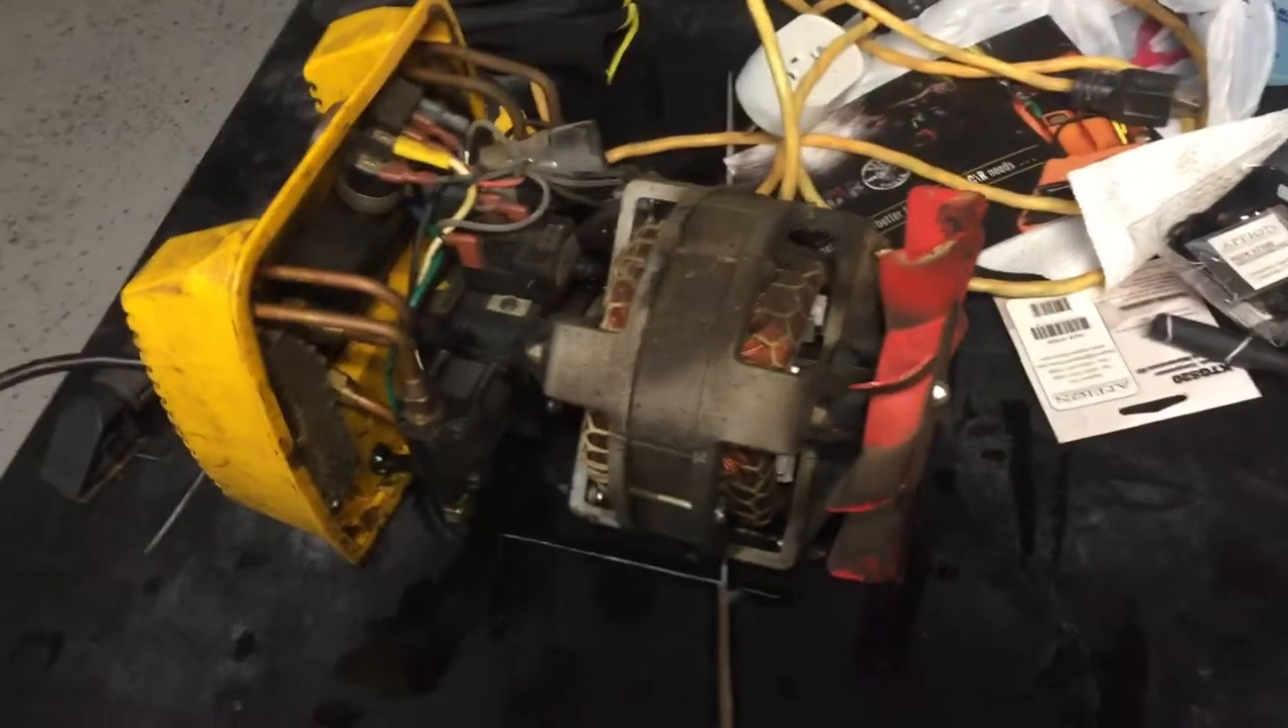All right, I got the casing all taken apart here.